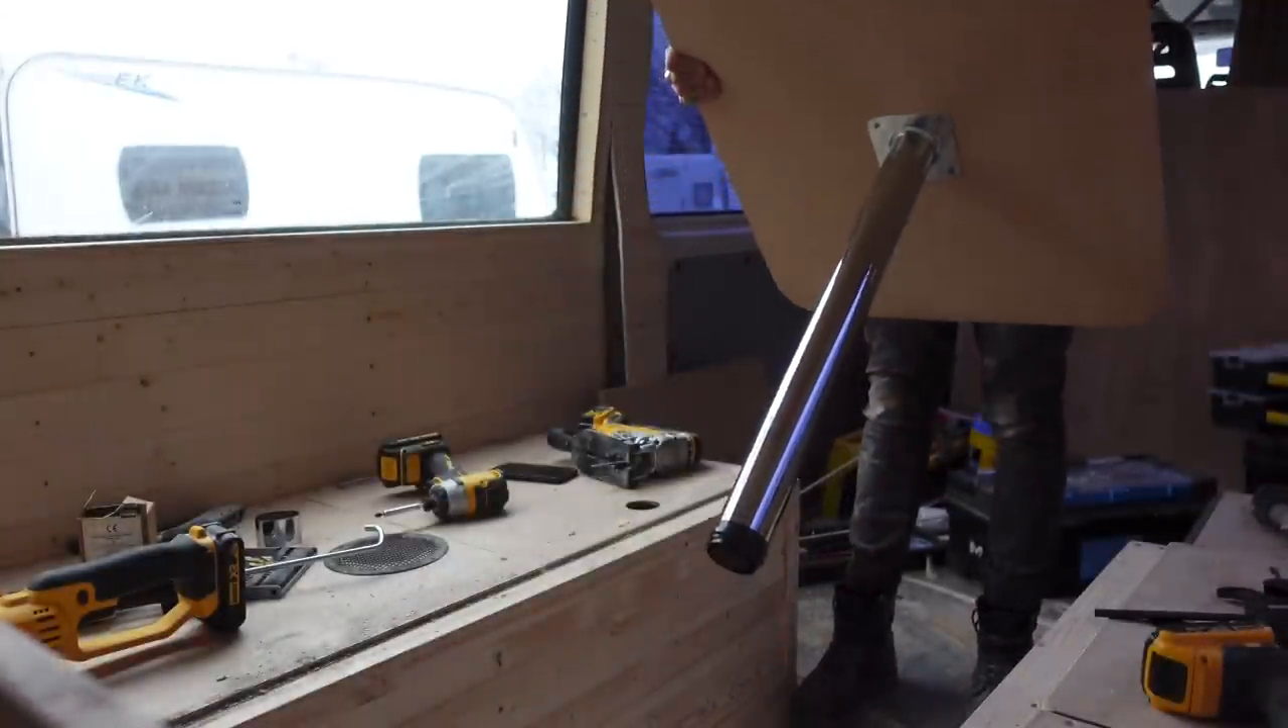Okay so the table isn't attached securely yet but I just want to show you what the uh the thing looked like.